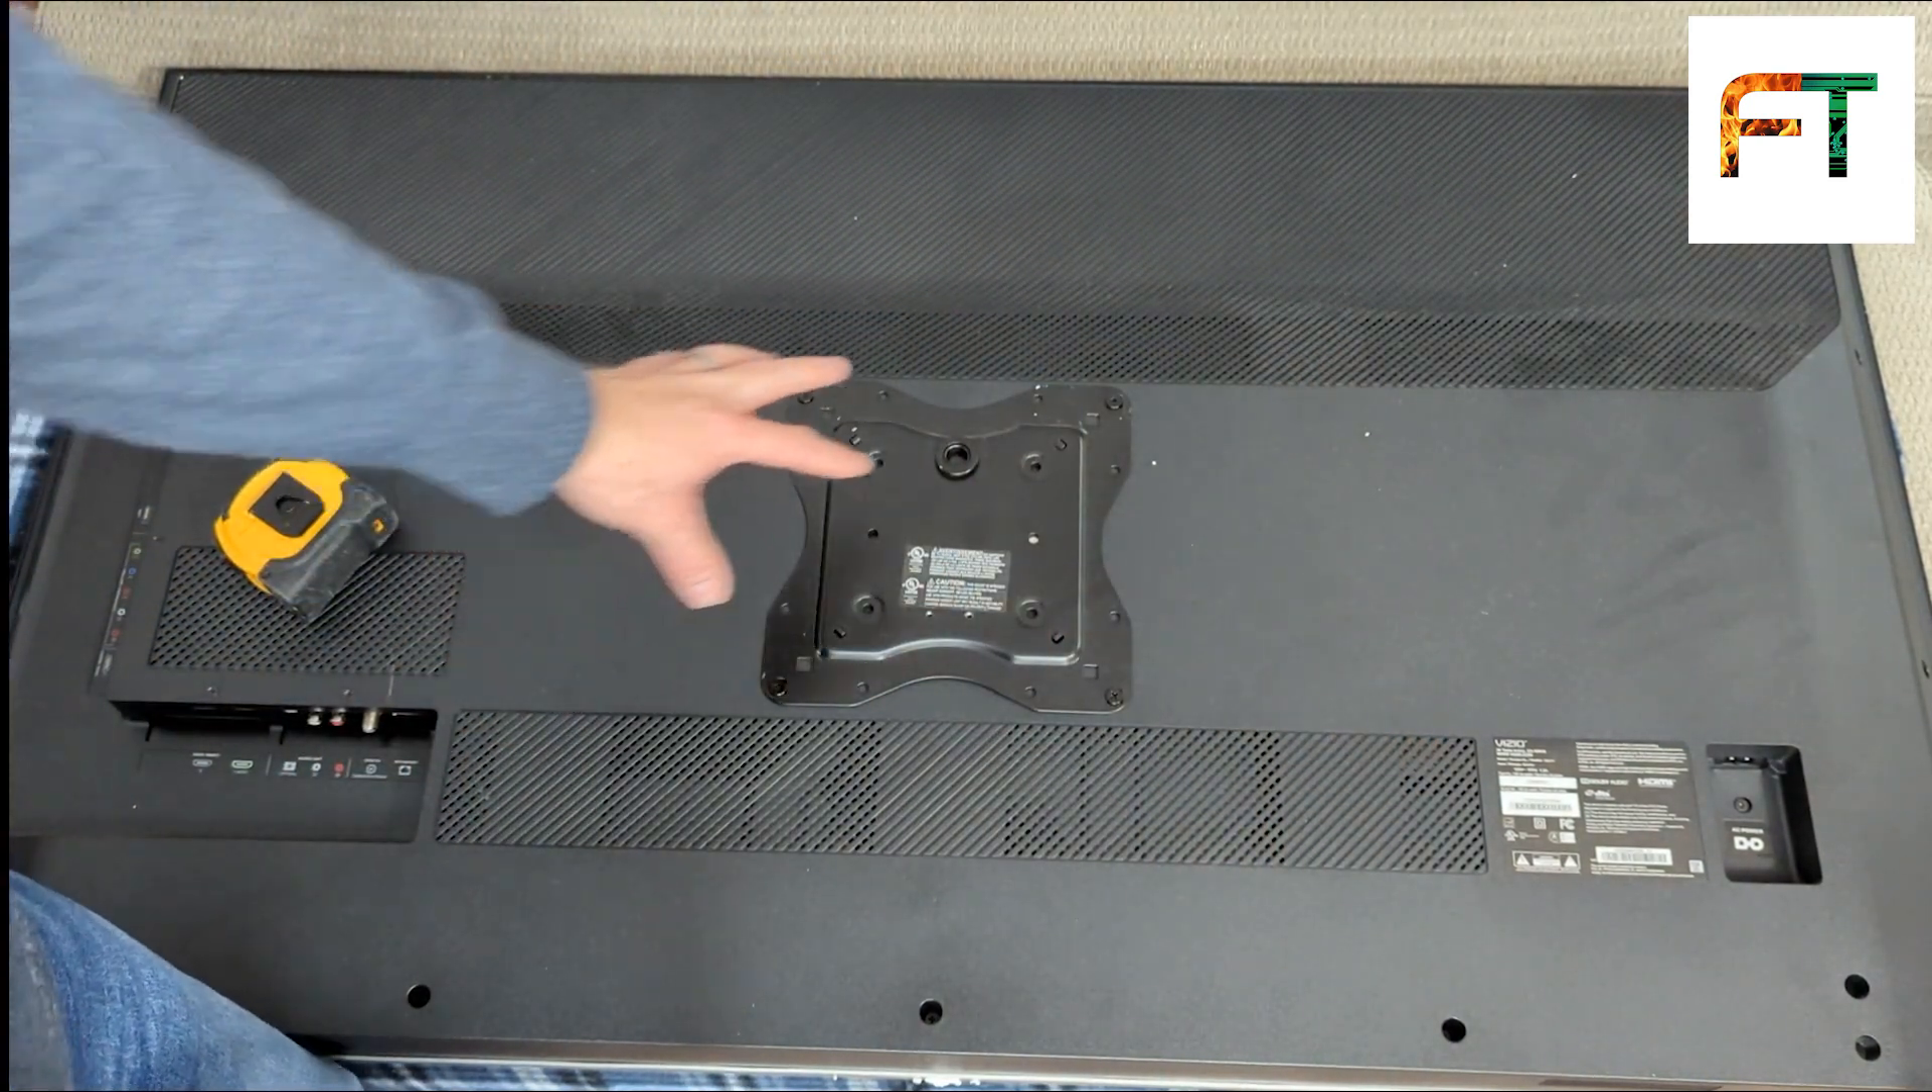In this case, I've already applied the plate, and this particular one is a VESA mount, V-E-S-A, and it just goes in the four main holes in the center.